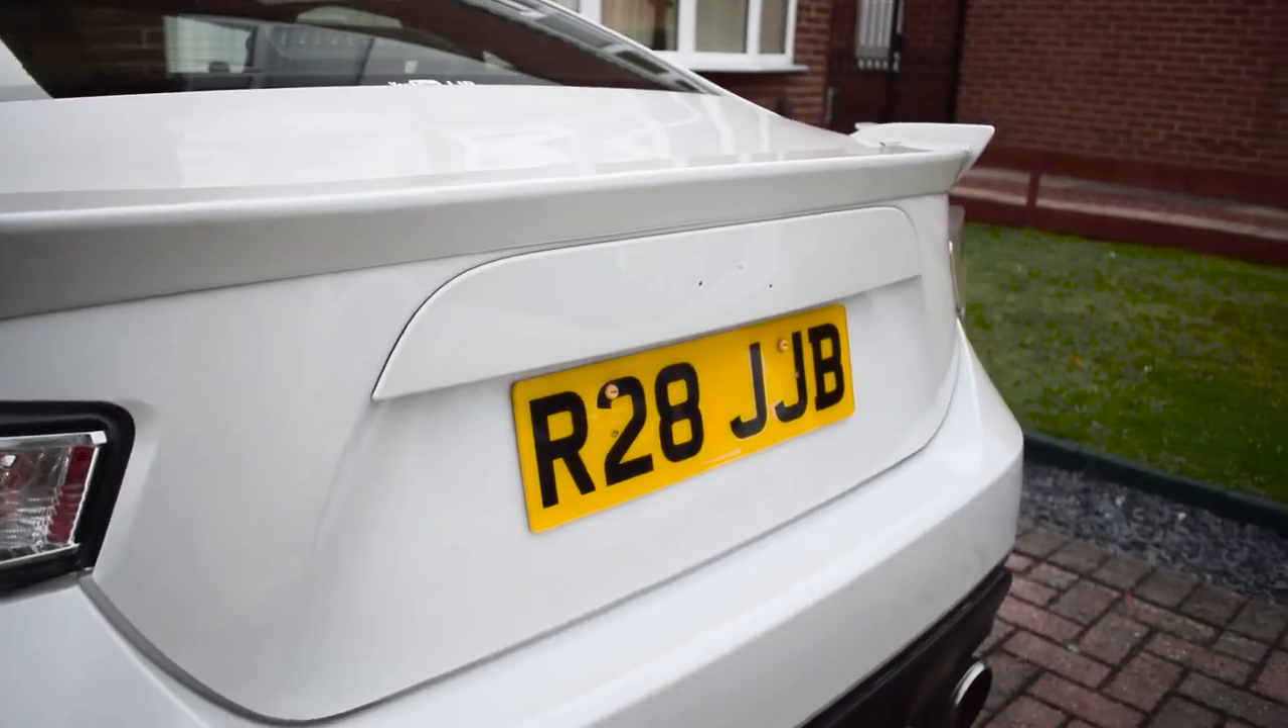So you see there's no badges whatsoever on the back it's all nice and clean and ready to put the new ones on.